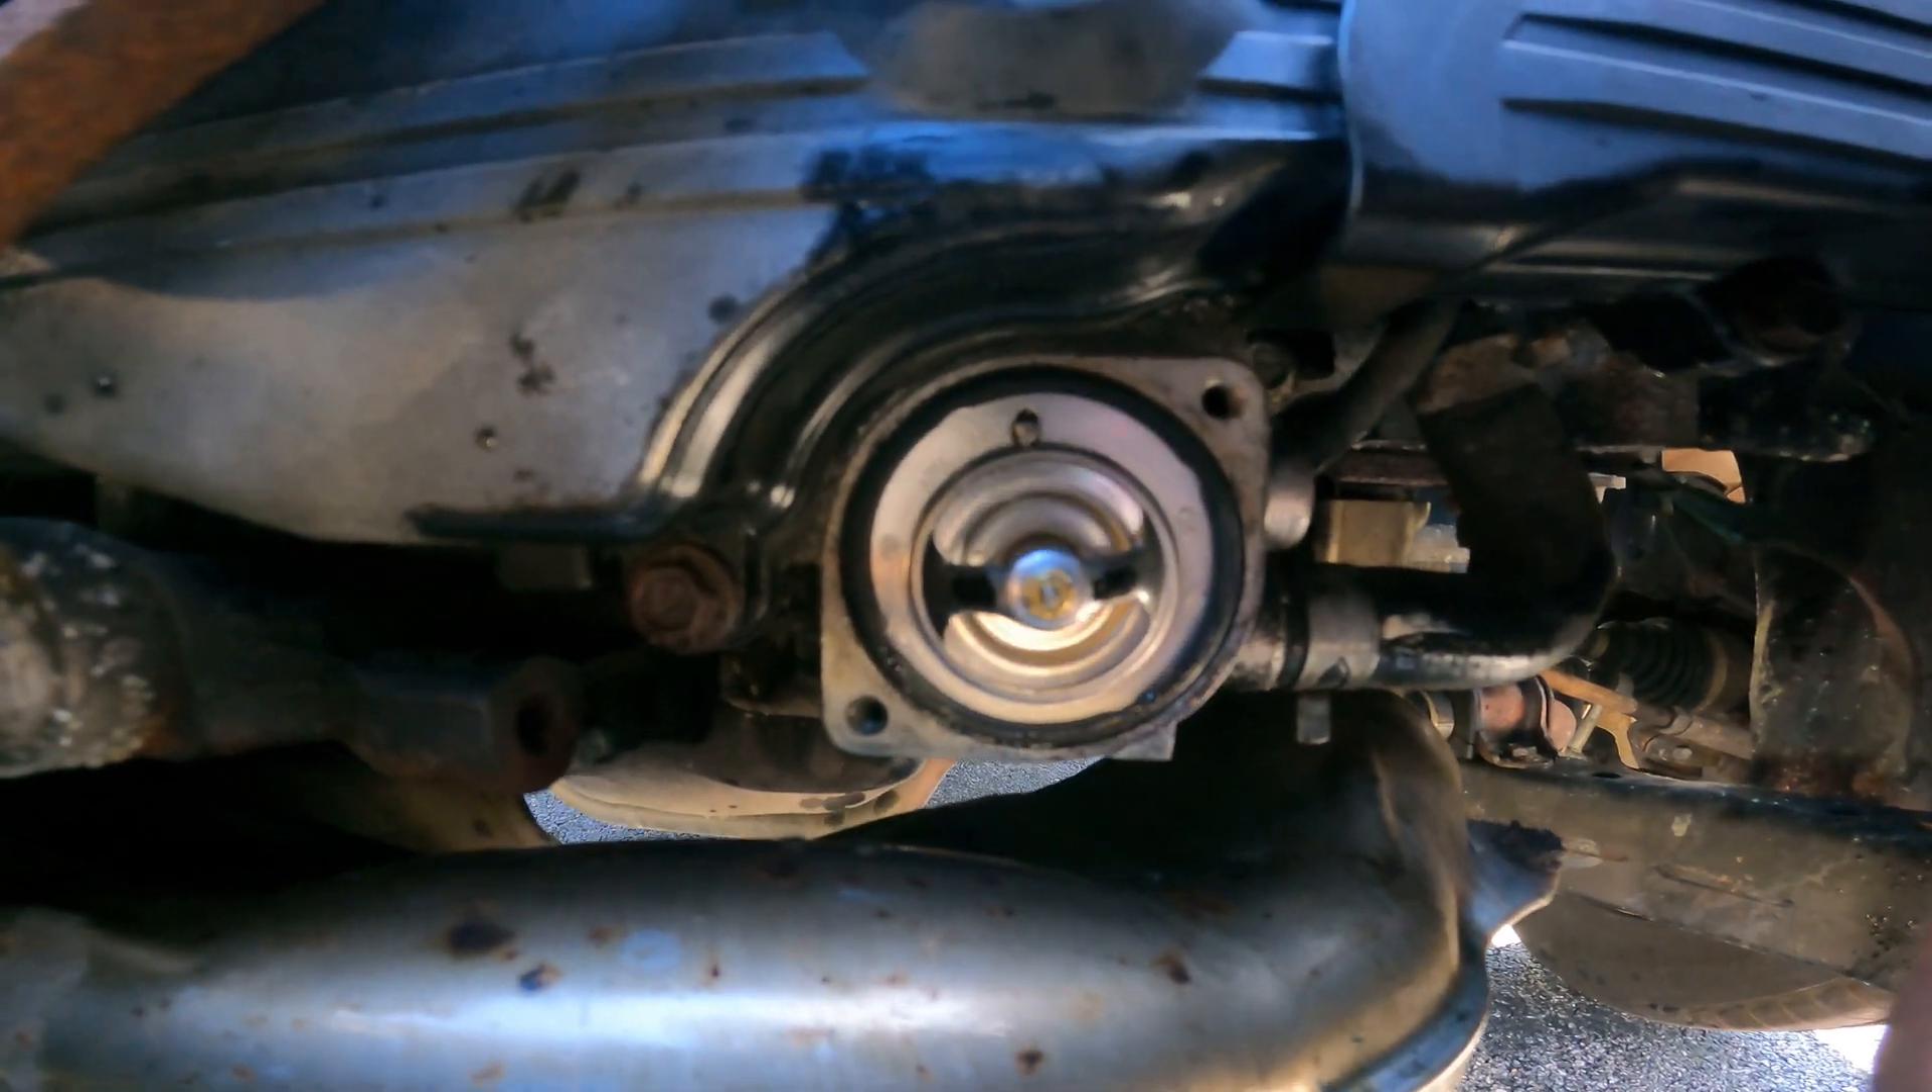That is the new thermostat that I just put in.